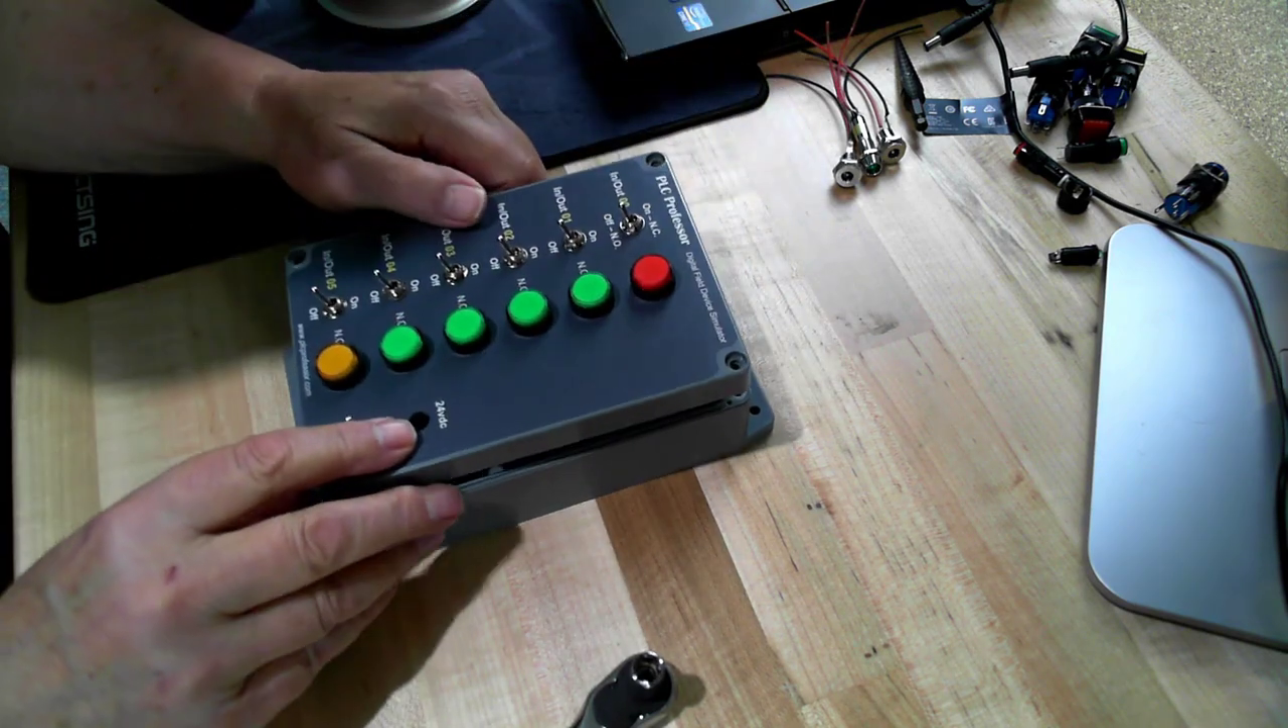And there we have most of the major components mounted on the cover. Six toggle switches and six backlit push buttons. Actually seven toggle switches.